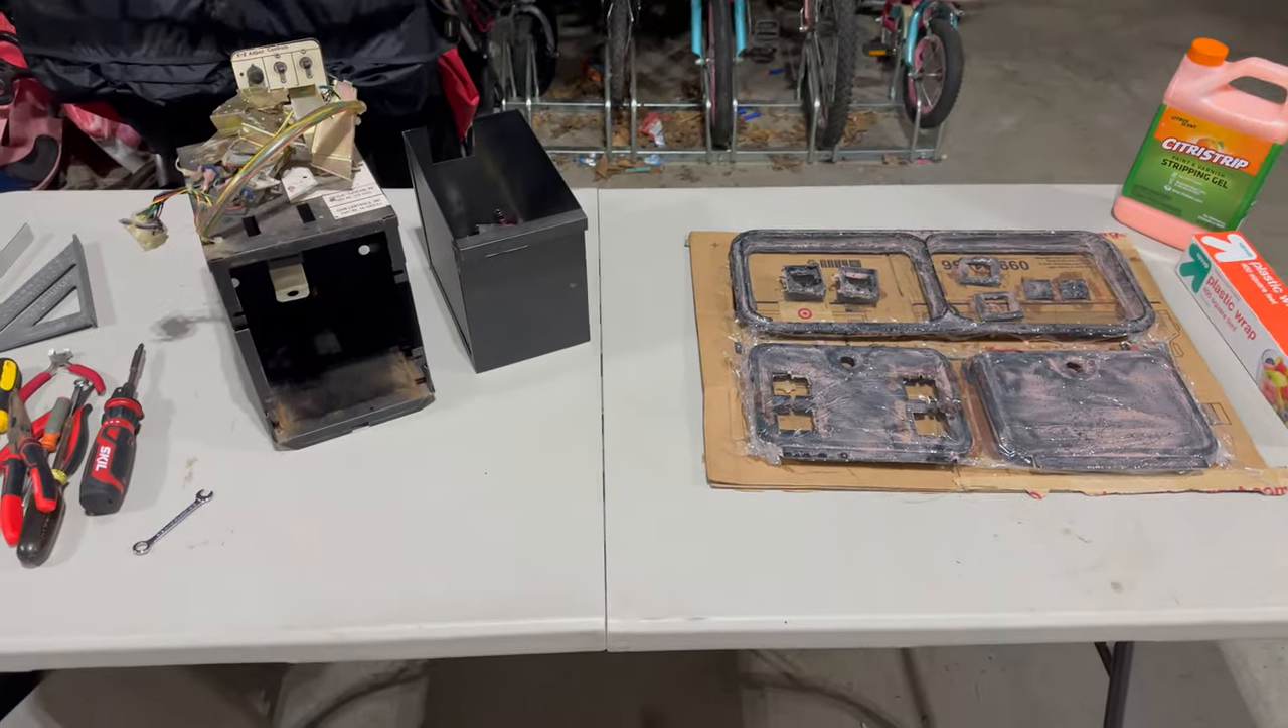Okay, the coin door is completely disassembled.